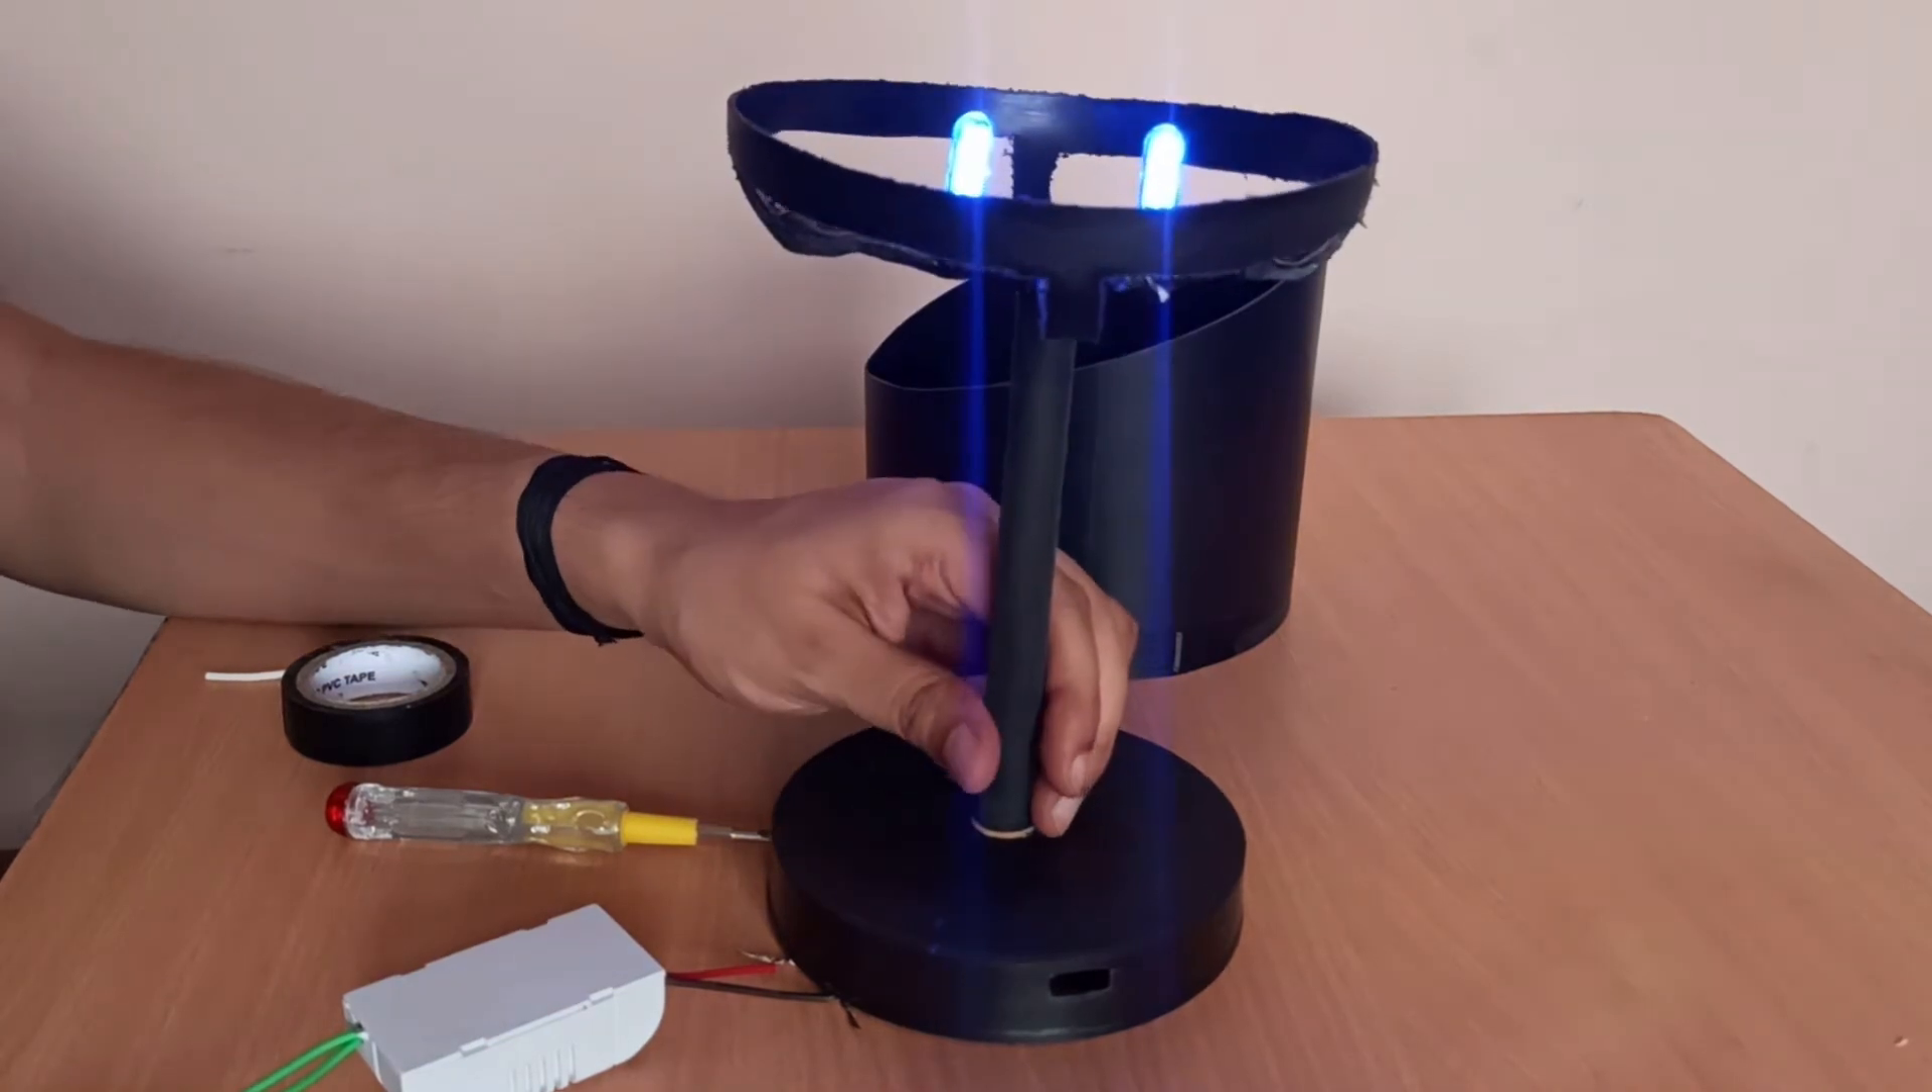So our LEDs are fixed and I have connected through the adapter.